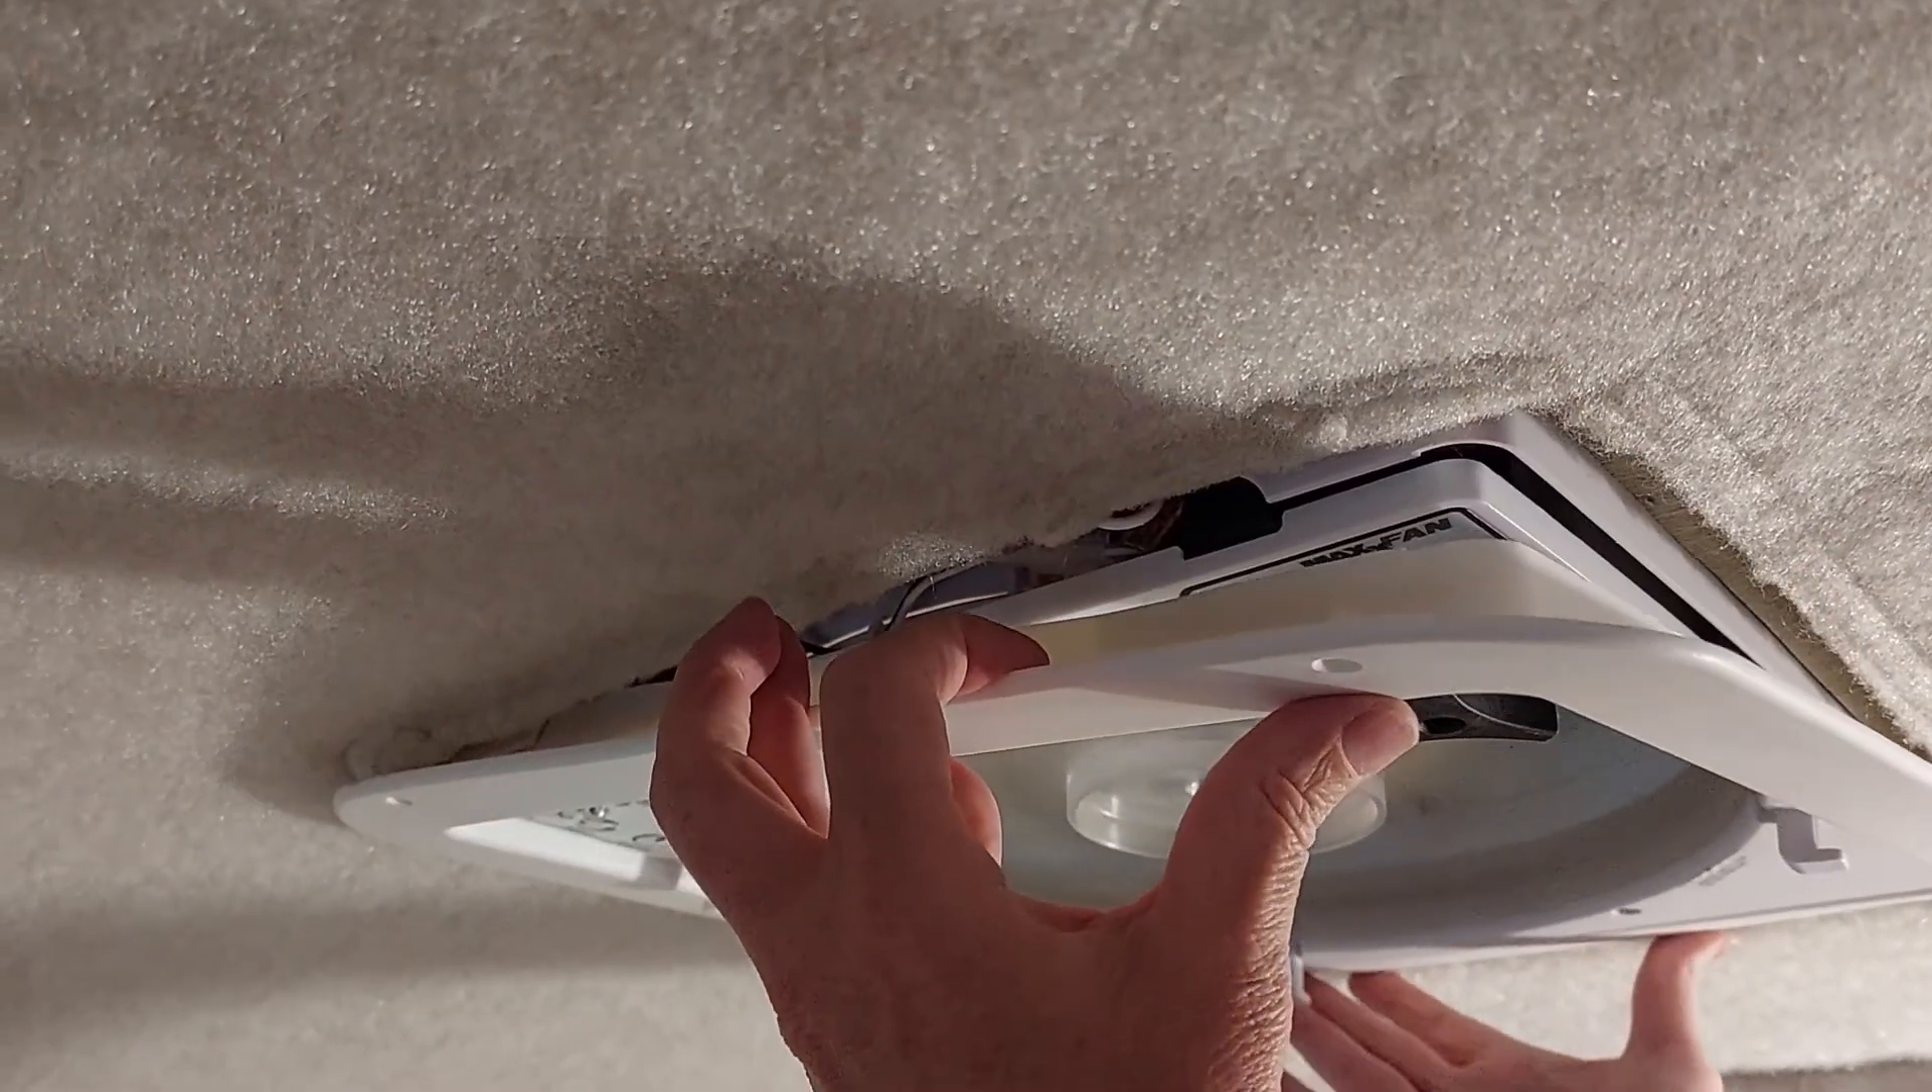So the bezel isn't going all the way up.